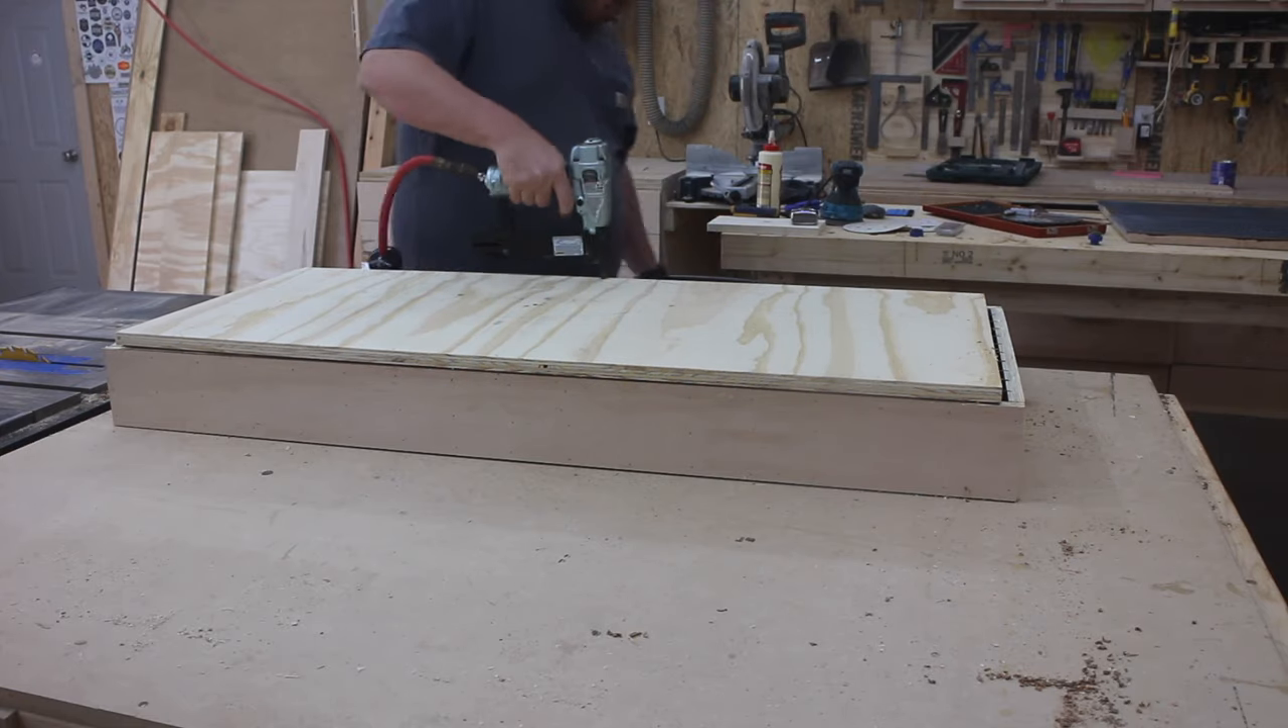As you can probably see, I did not cut the plywood piece to the exact dimension. That's why it's short on the ends.